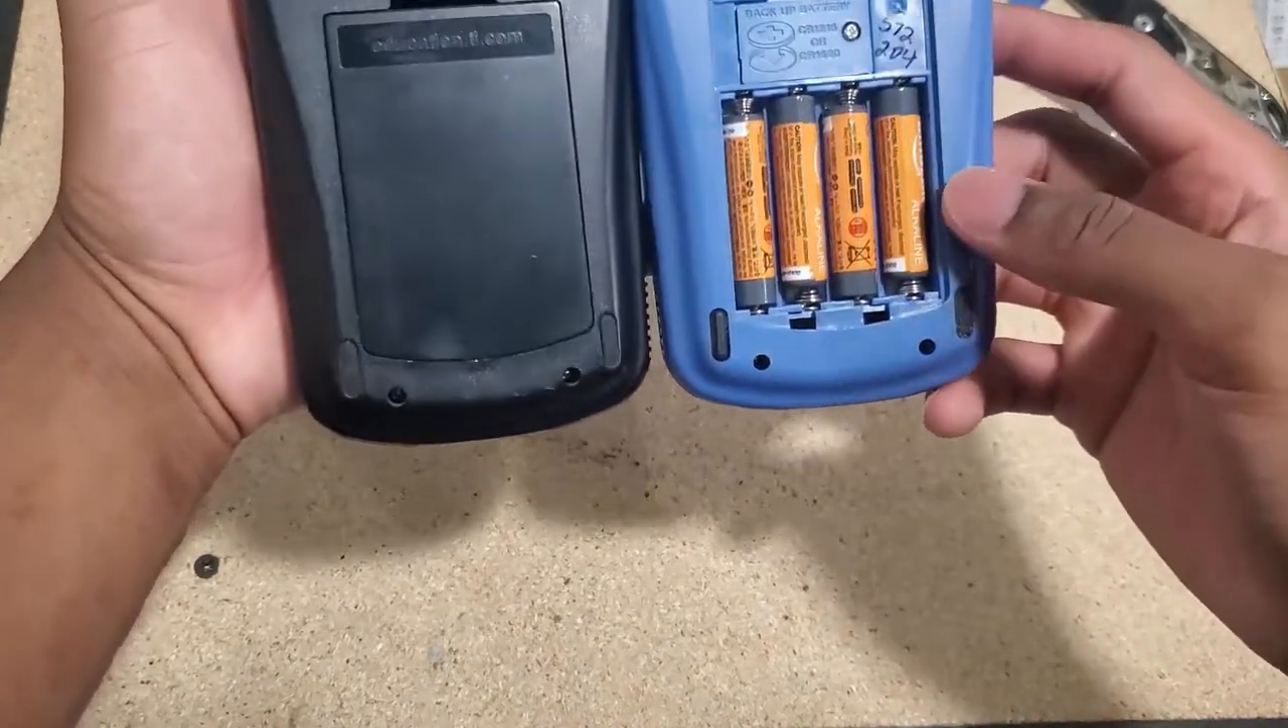I already removed the back plate from a non-working 73 explorer.